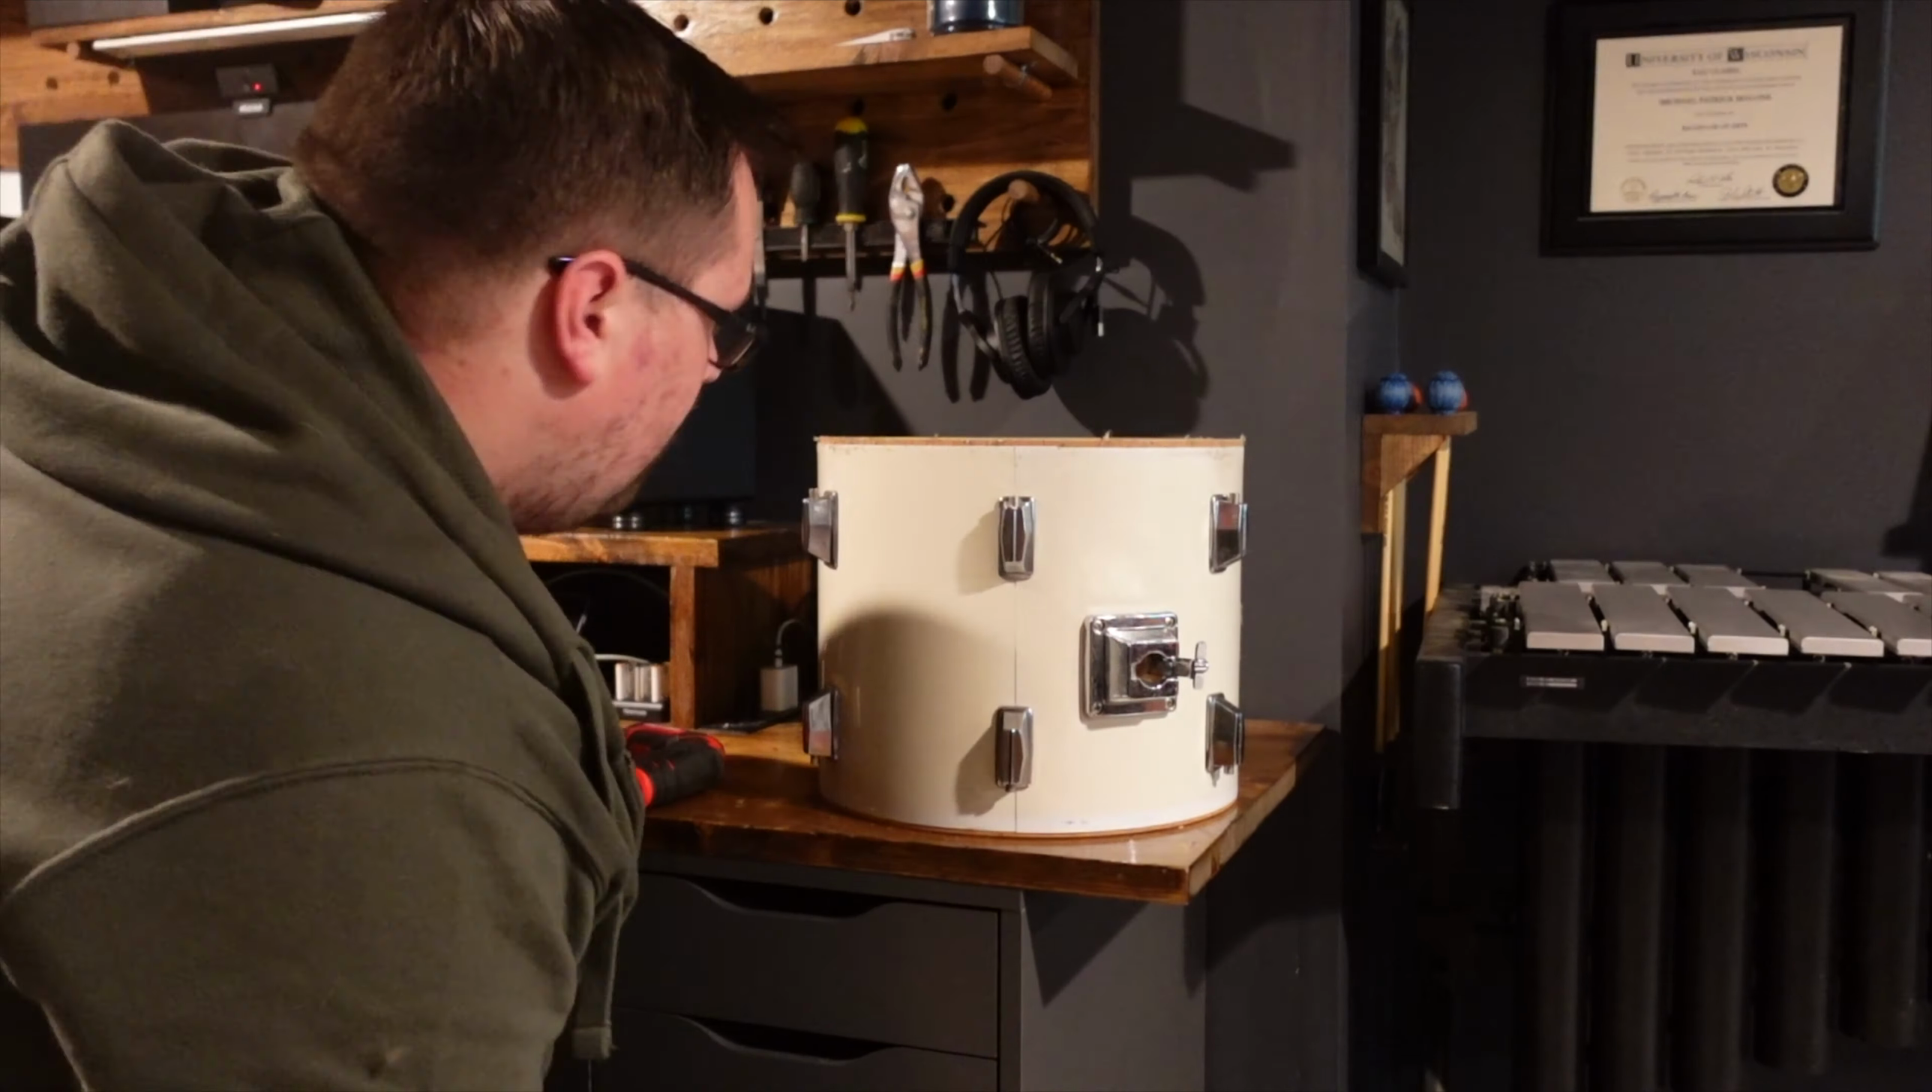So to get started, I went ahead and unscrewed all the tension rods and removed both hoops and heads from the drum.